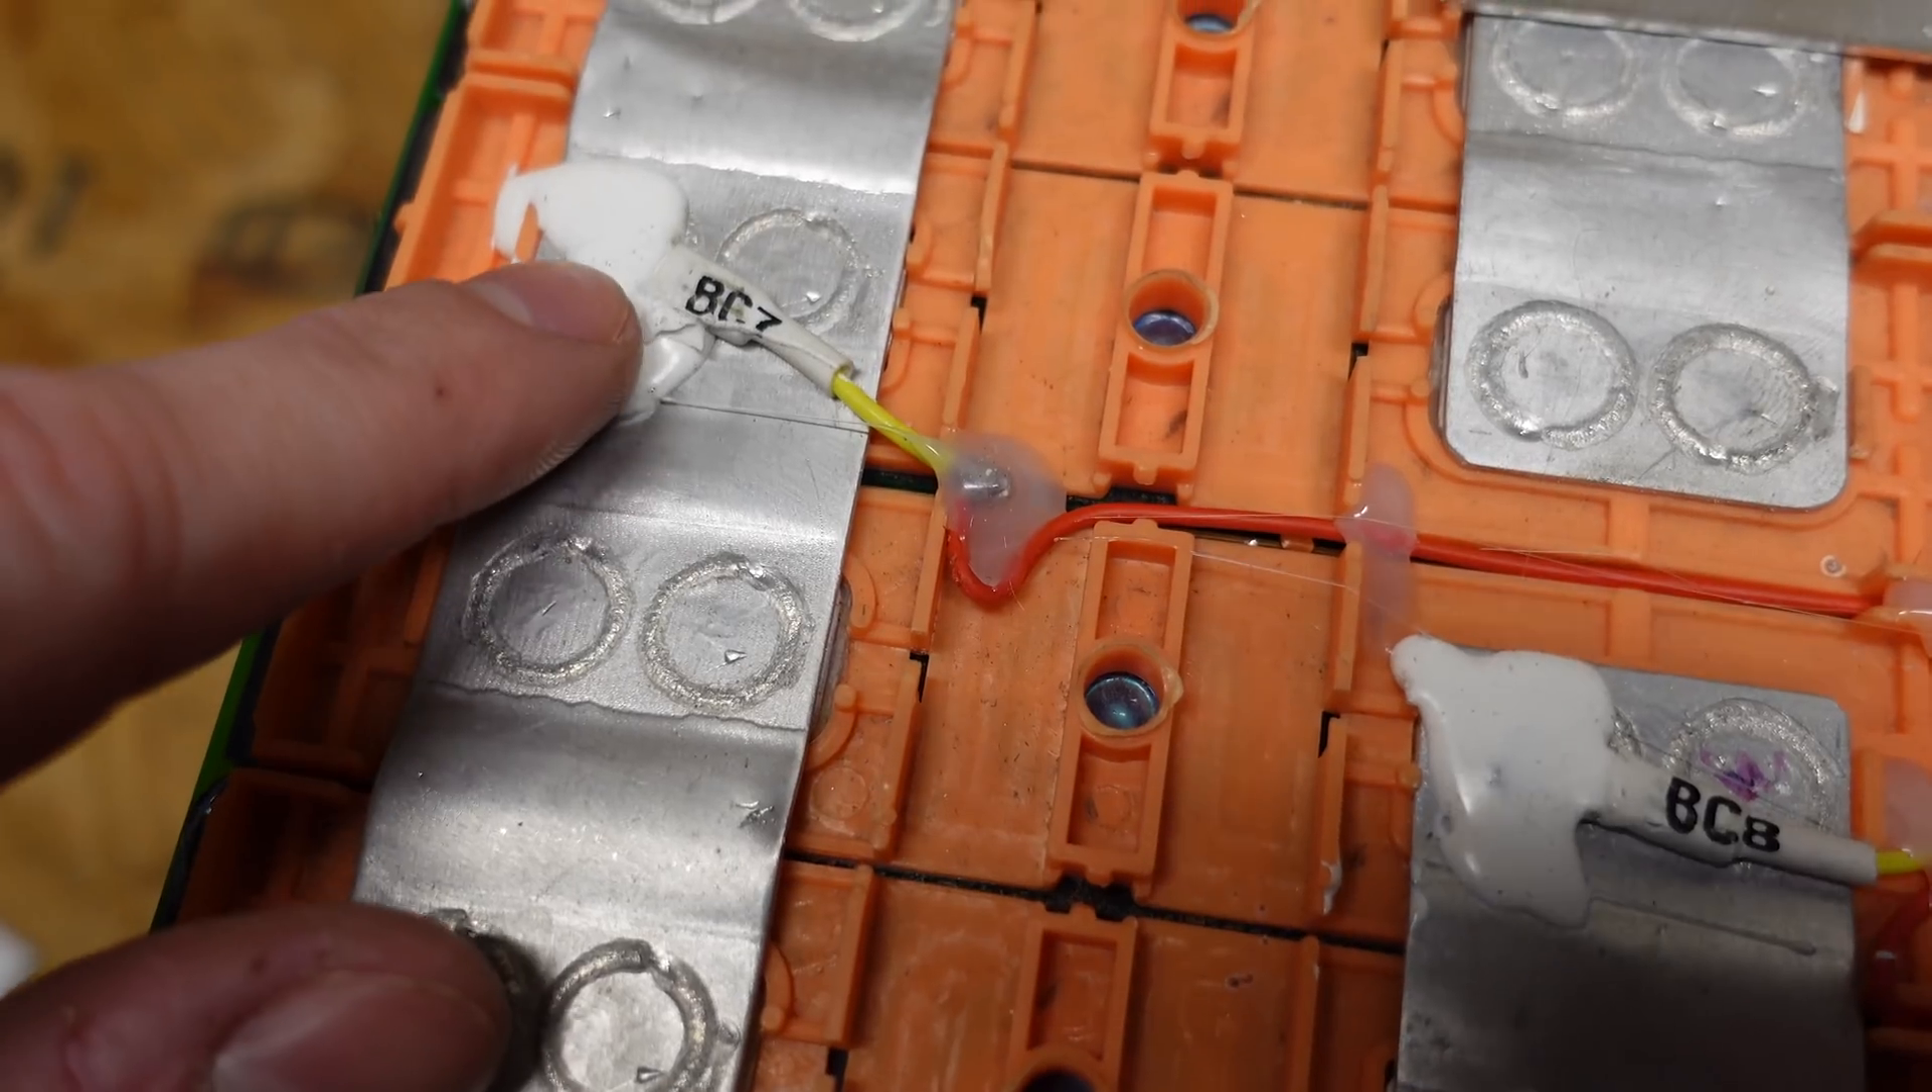You can see the balance connections are on there well. They're glued down so they don't pull out.